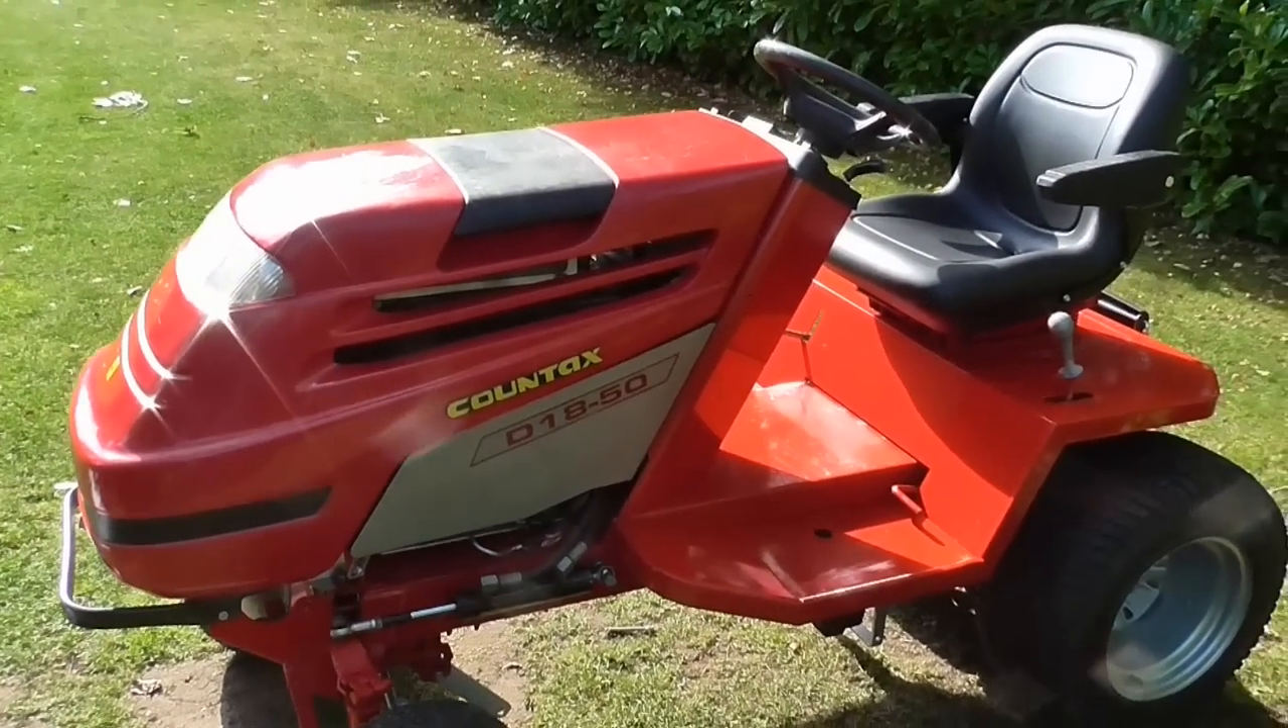About 10 minutes later and we've got the bonnet and sideguards on.